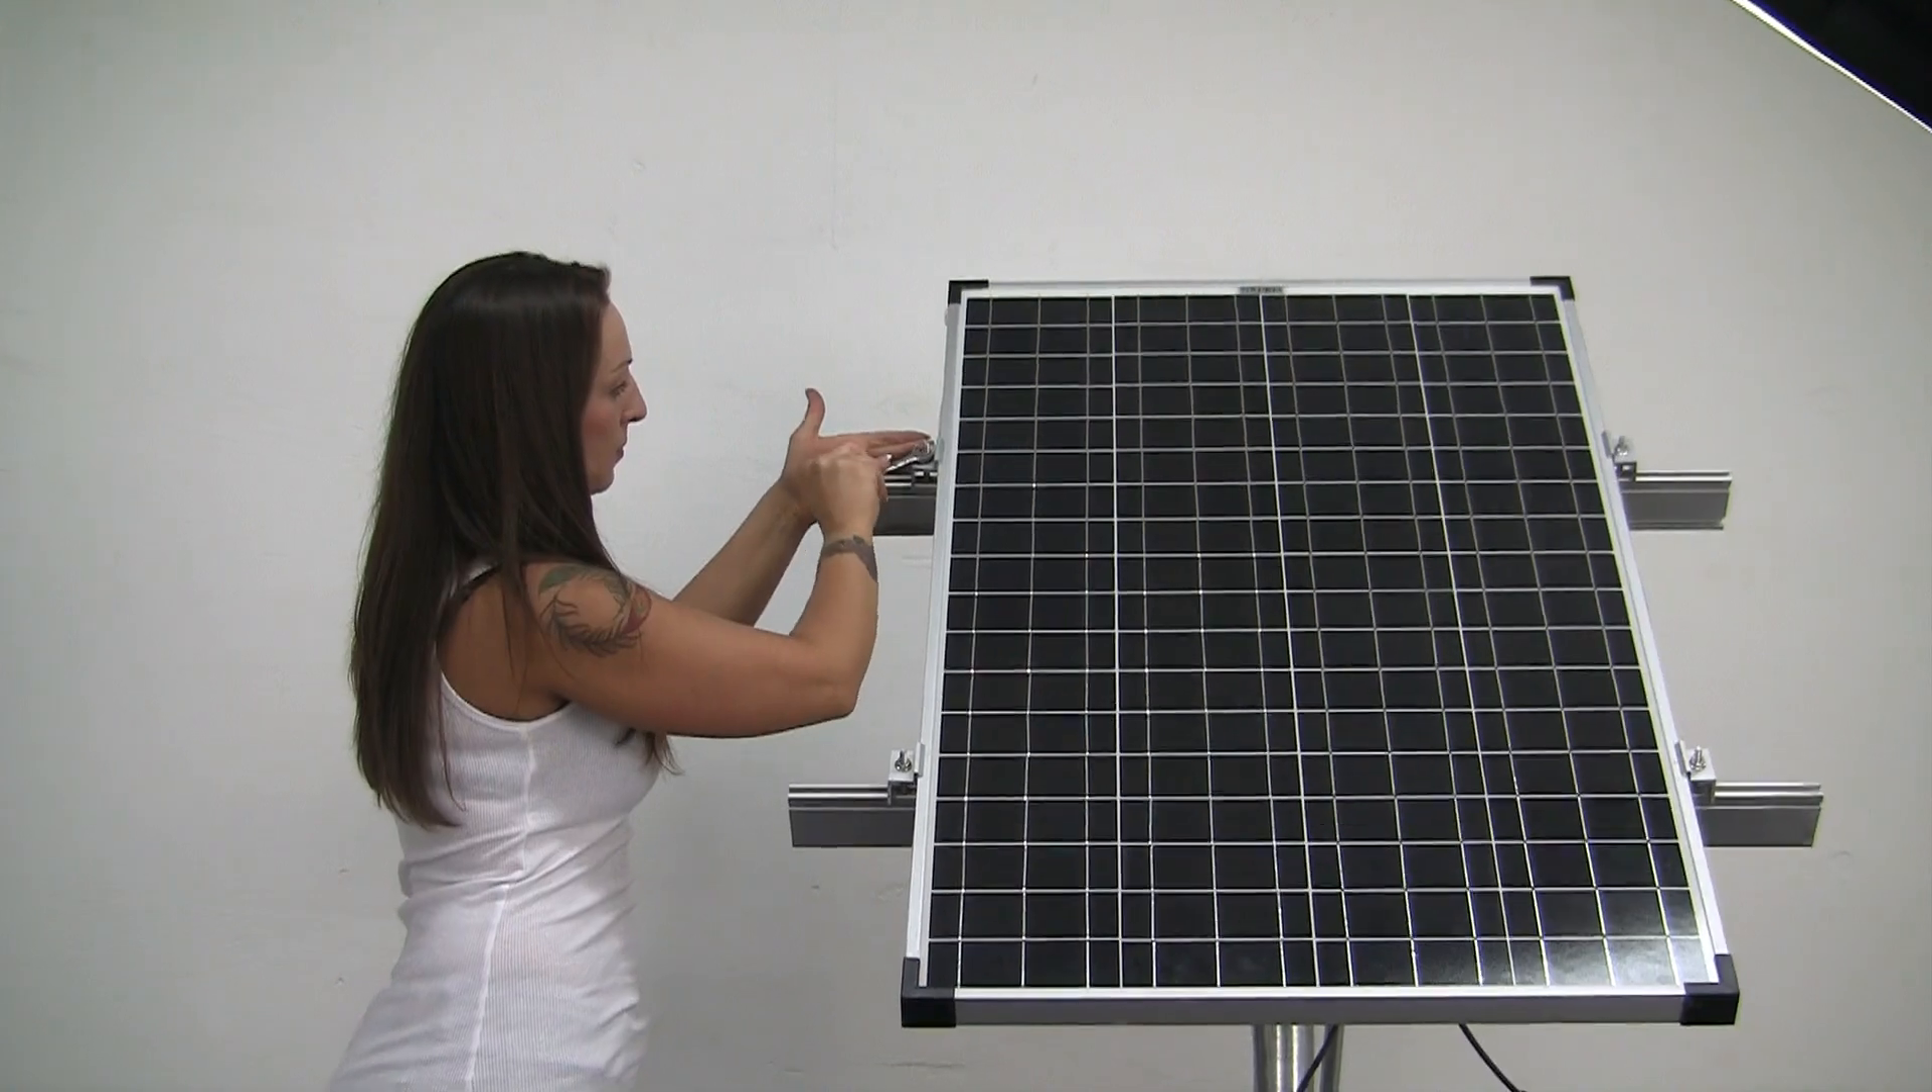Alright, I've got my solar panel up now. Mounted up.